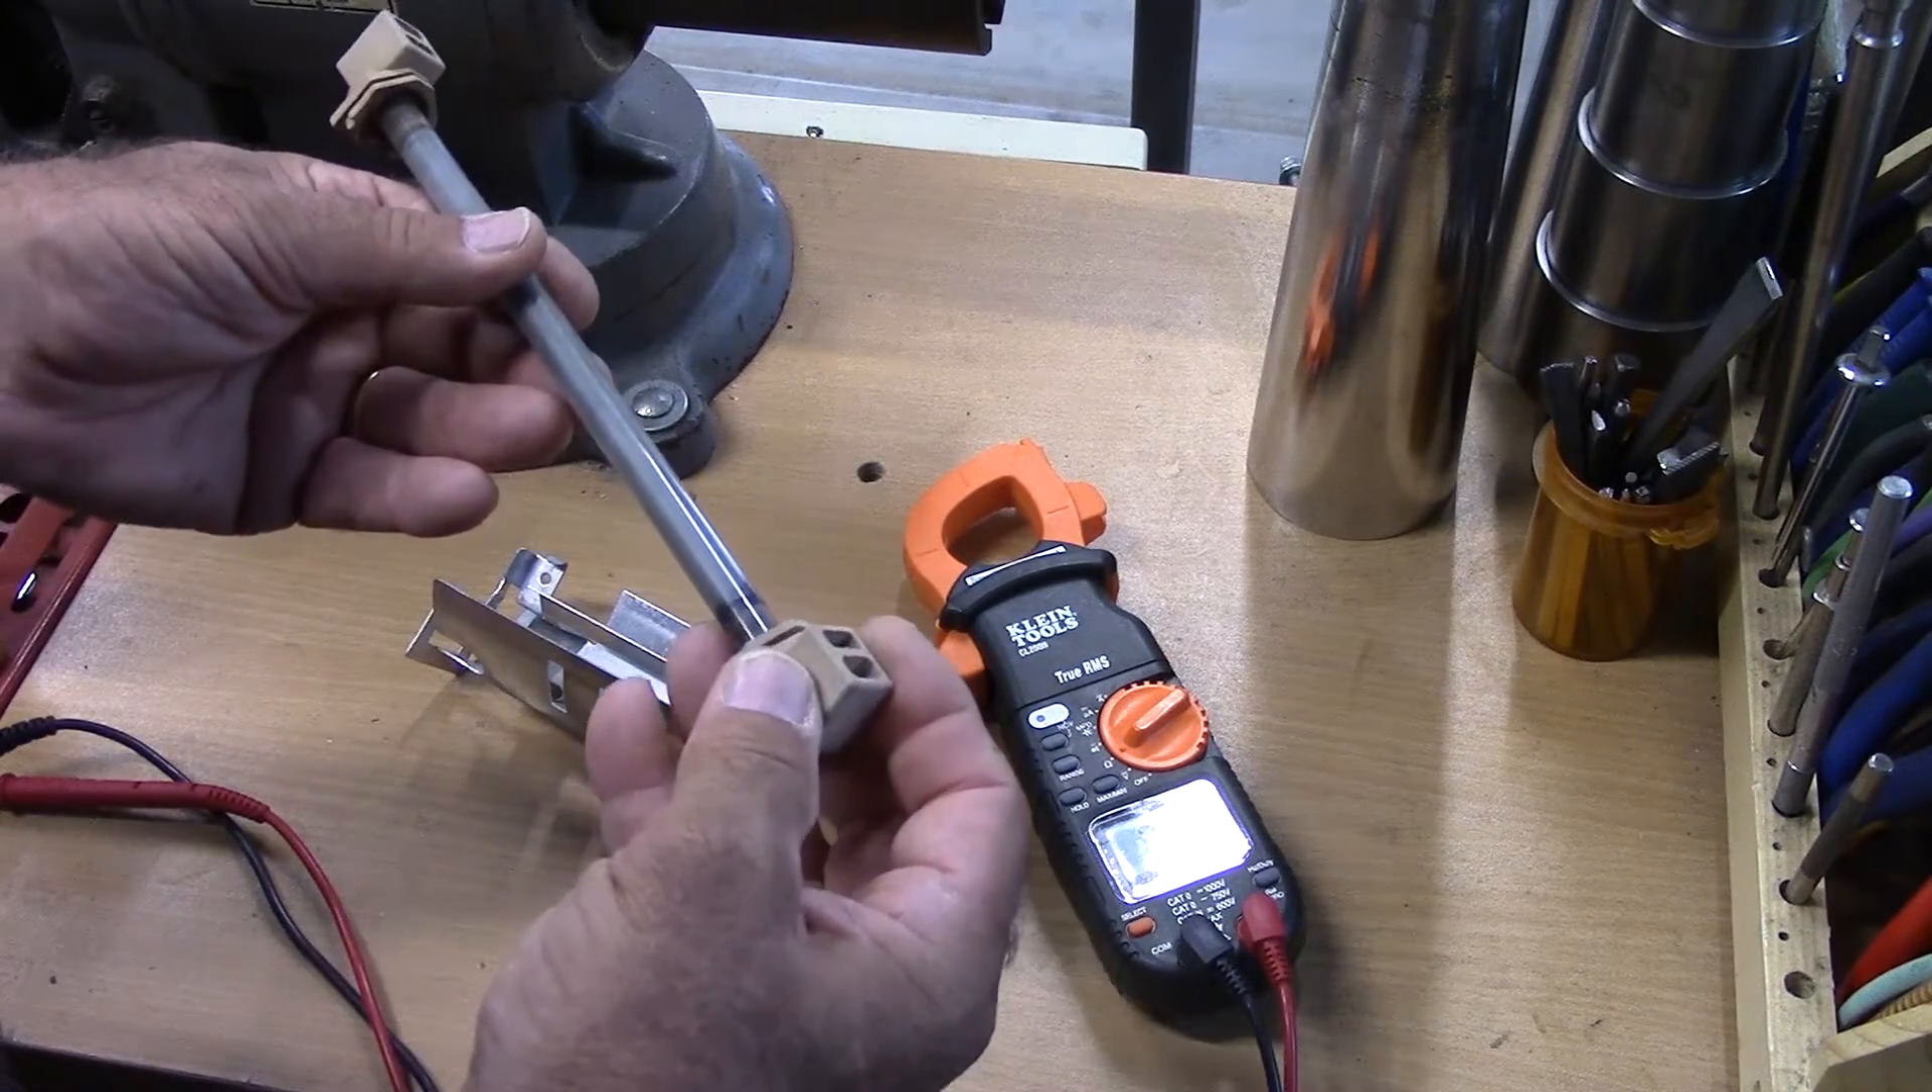So we have the element out.